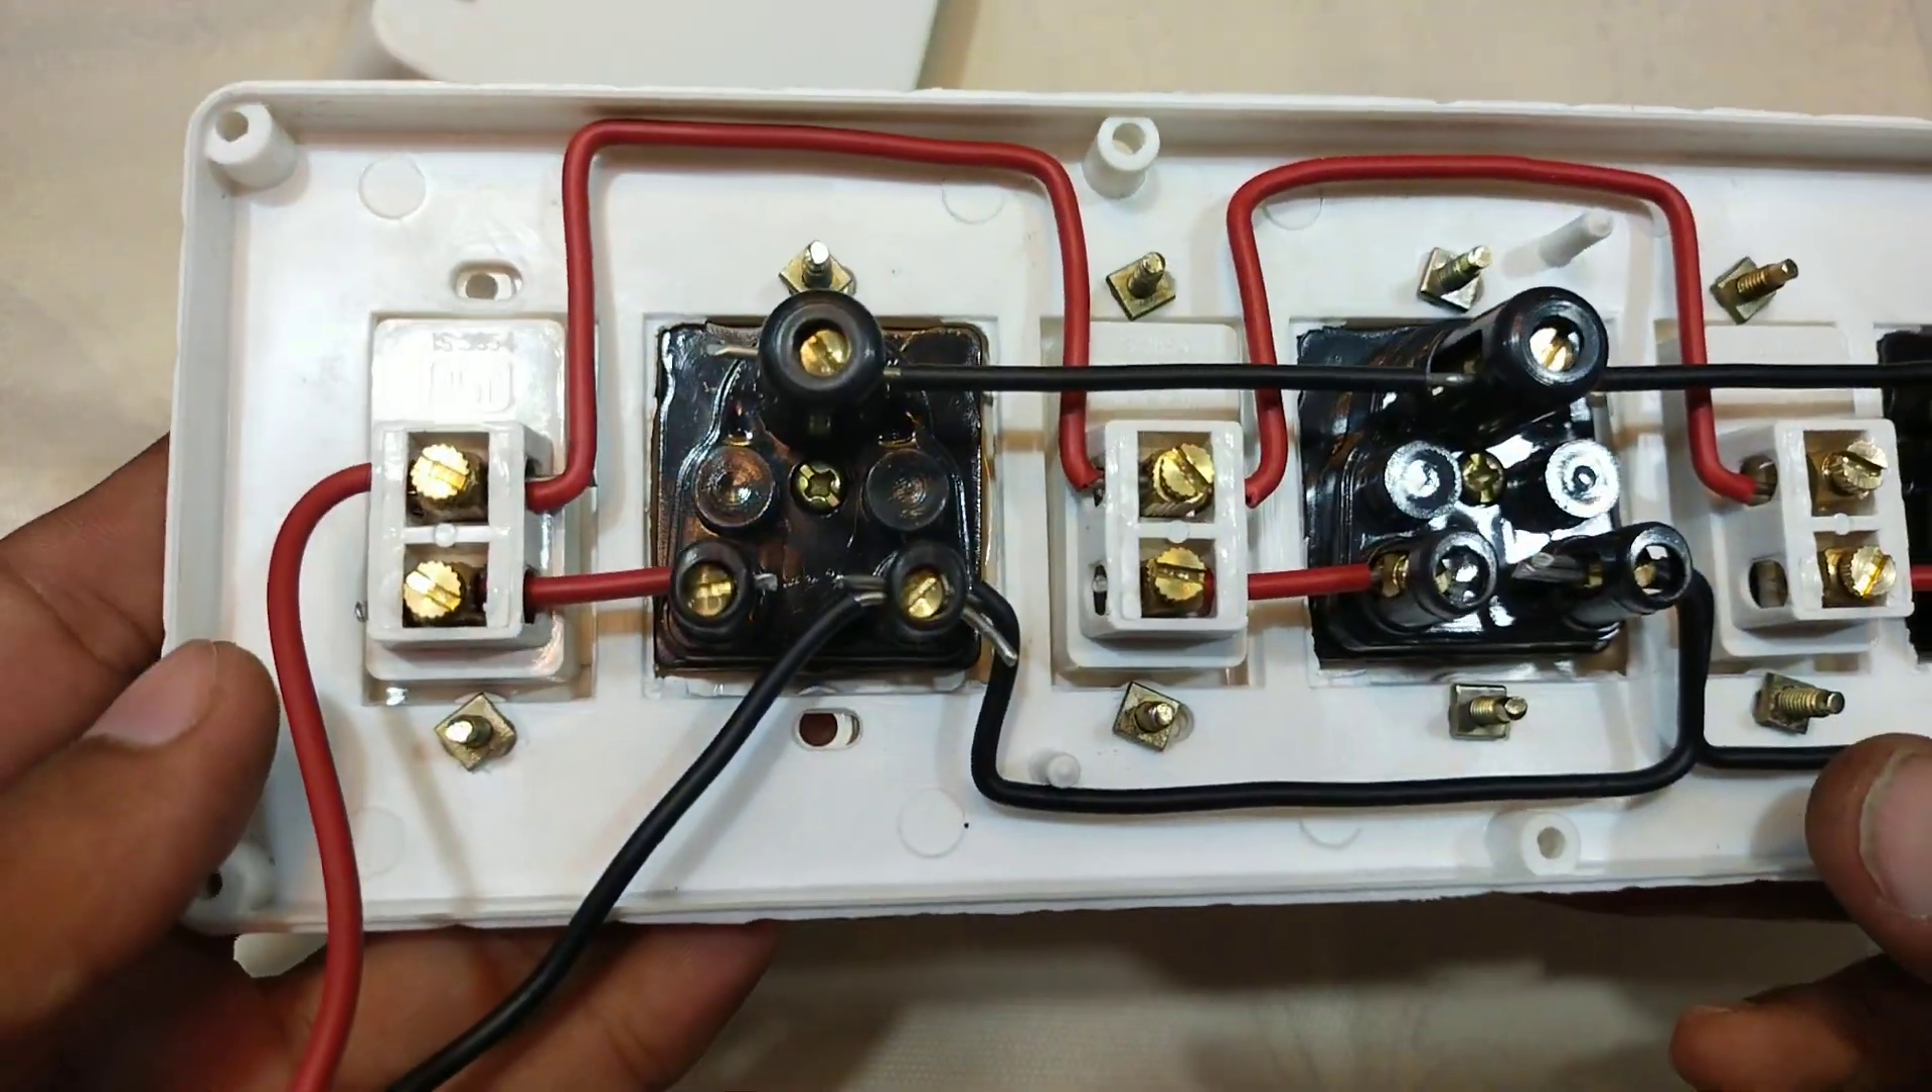देखिए यह हमारा वायरिंग किया हुआ है।